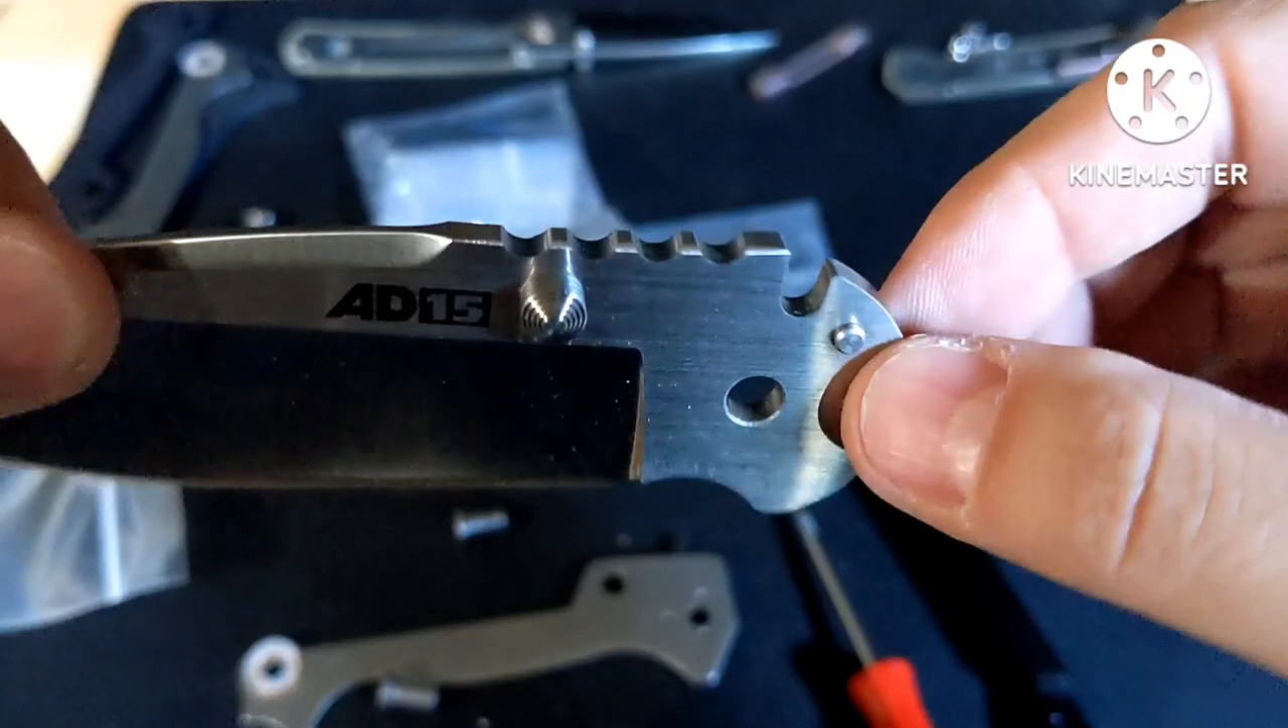All right guys so I got the thumb stud on and you can see I knocked down the sharp edges right there.